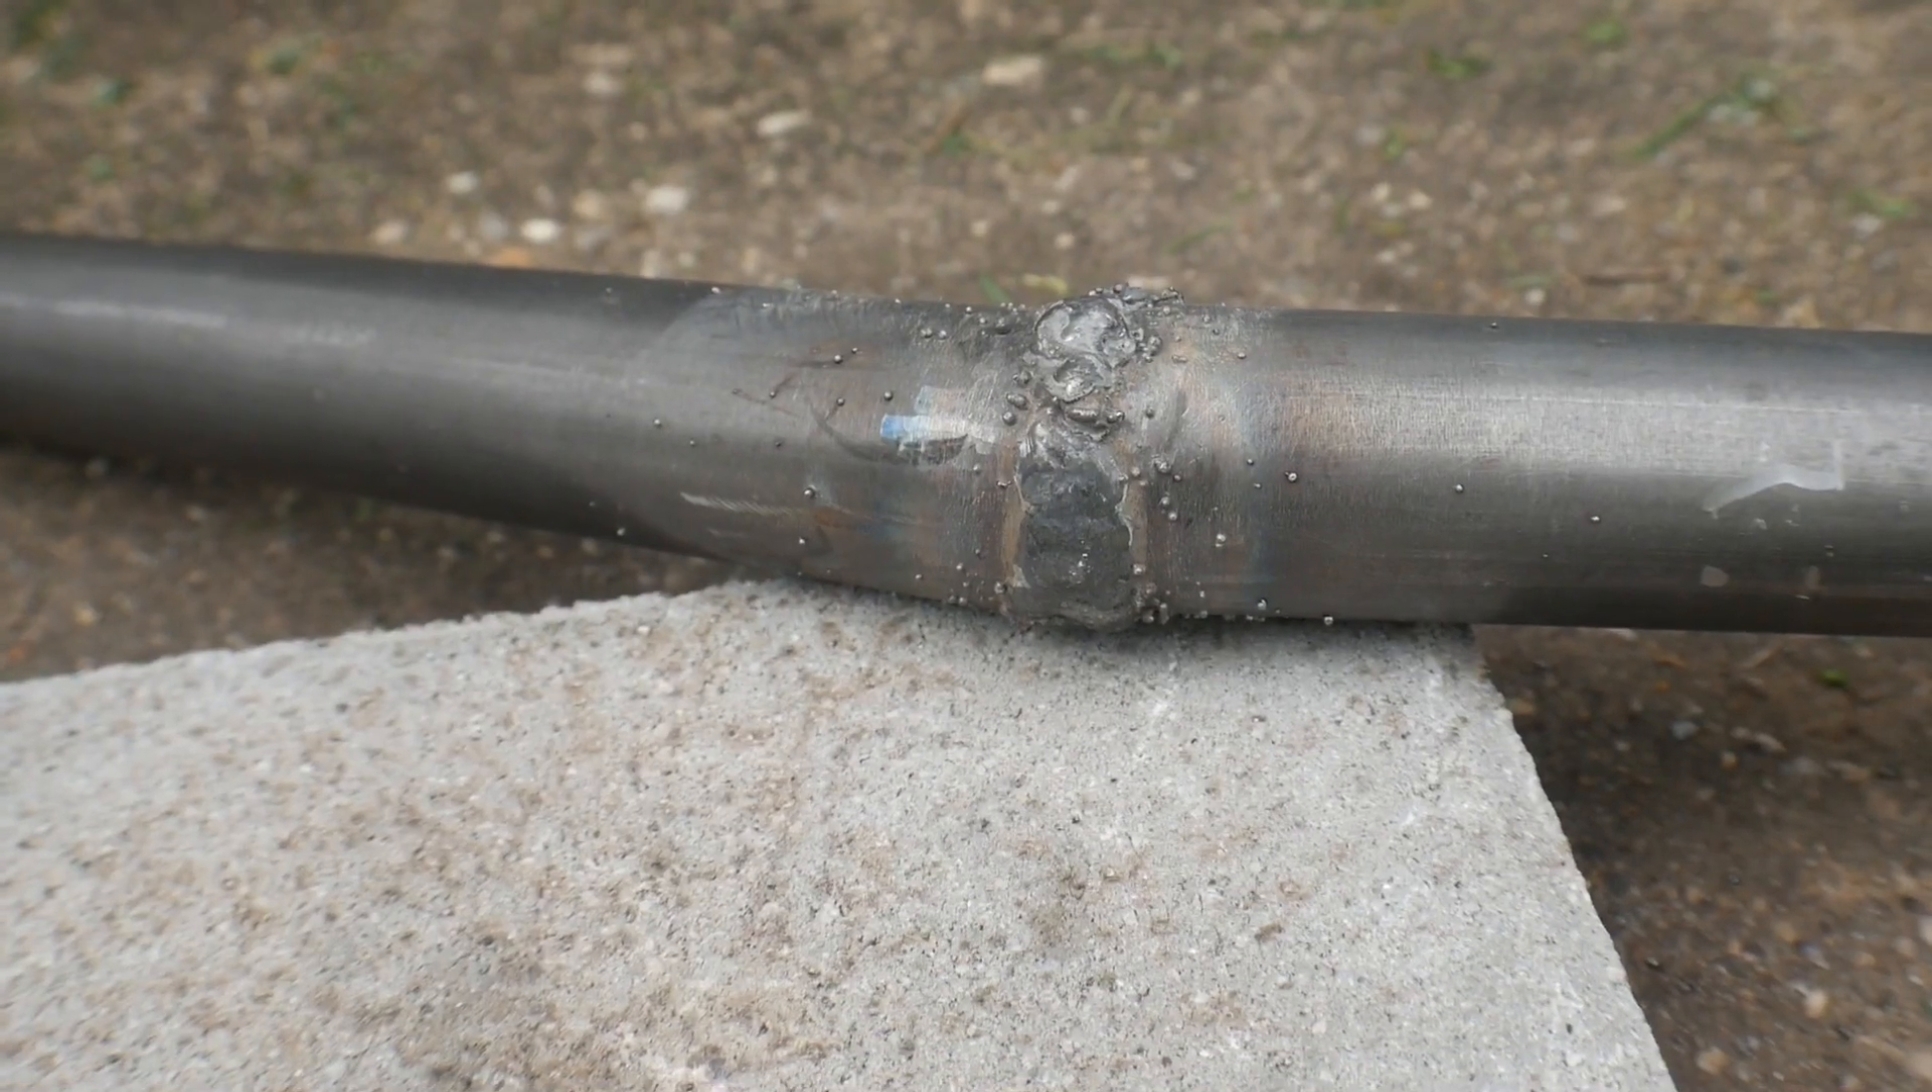So just finished welding the pipe. And once again, it is not pretty, but it sure is strong.